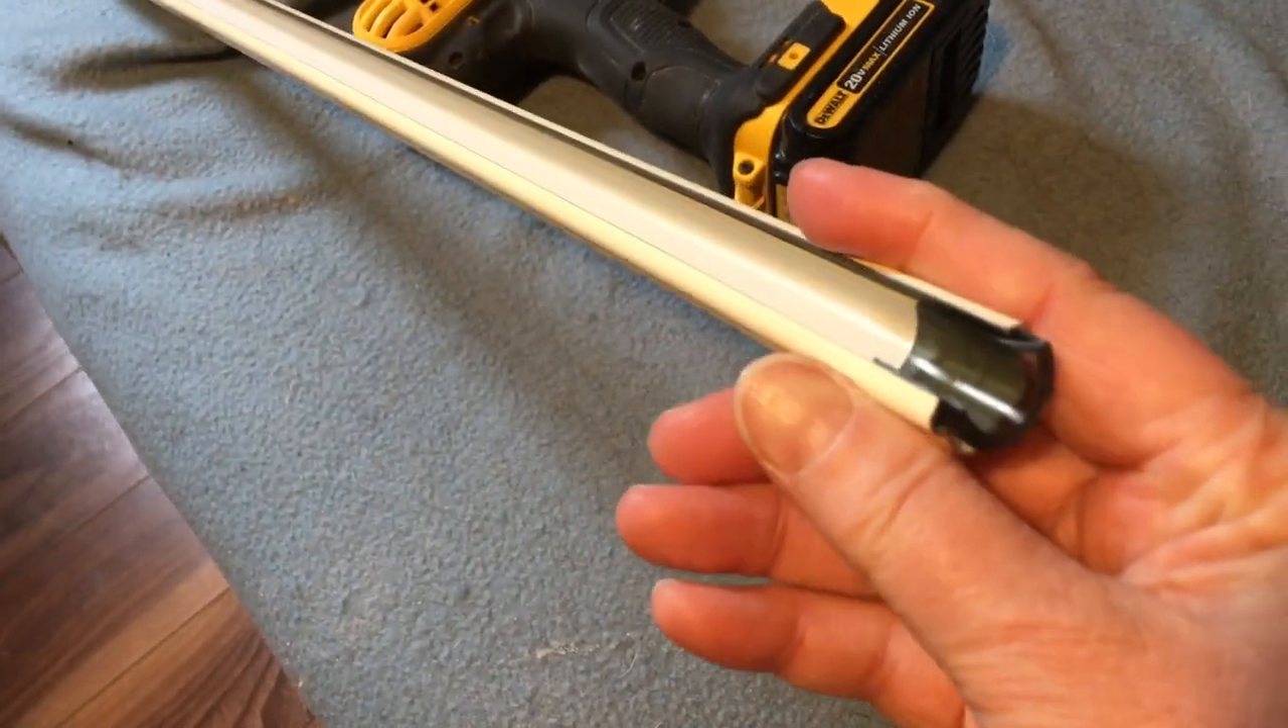We took a vinyl hose and cut it vertically in half and just inserted it into the end of the channel.